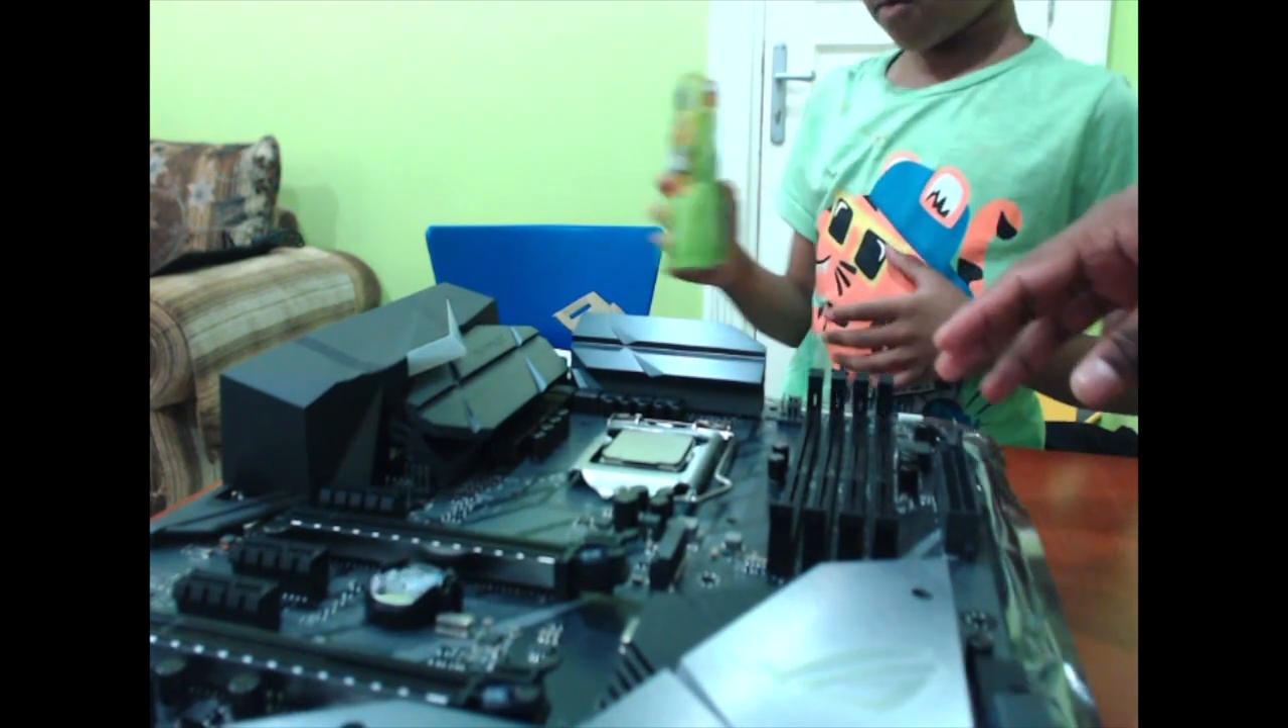Finally guys, CPU is inside the motherboard. We are actually done with the CPU.